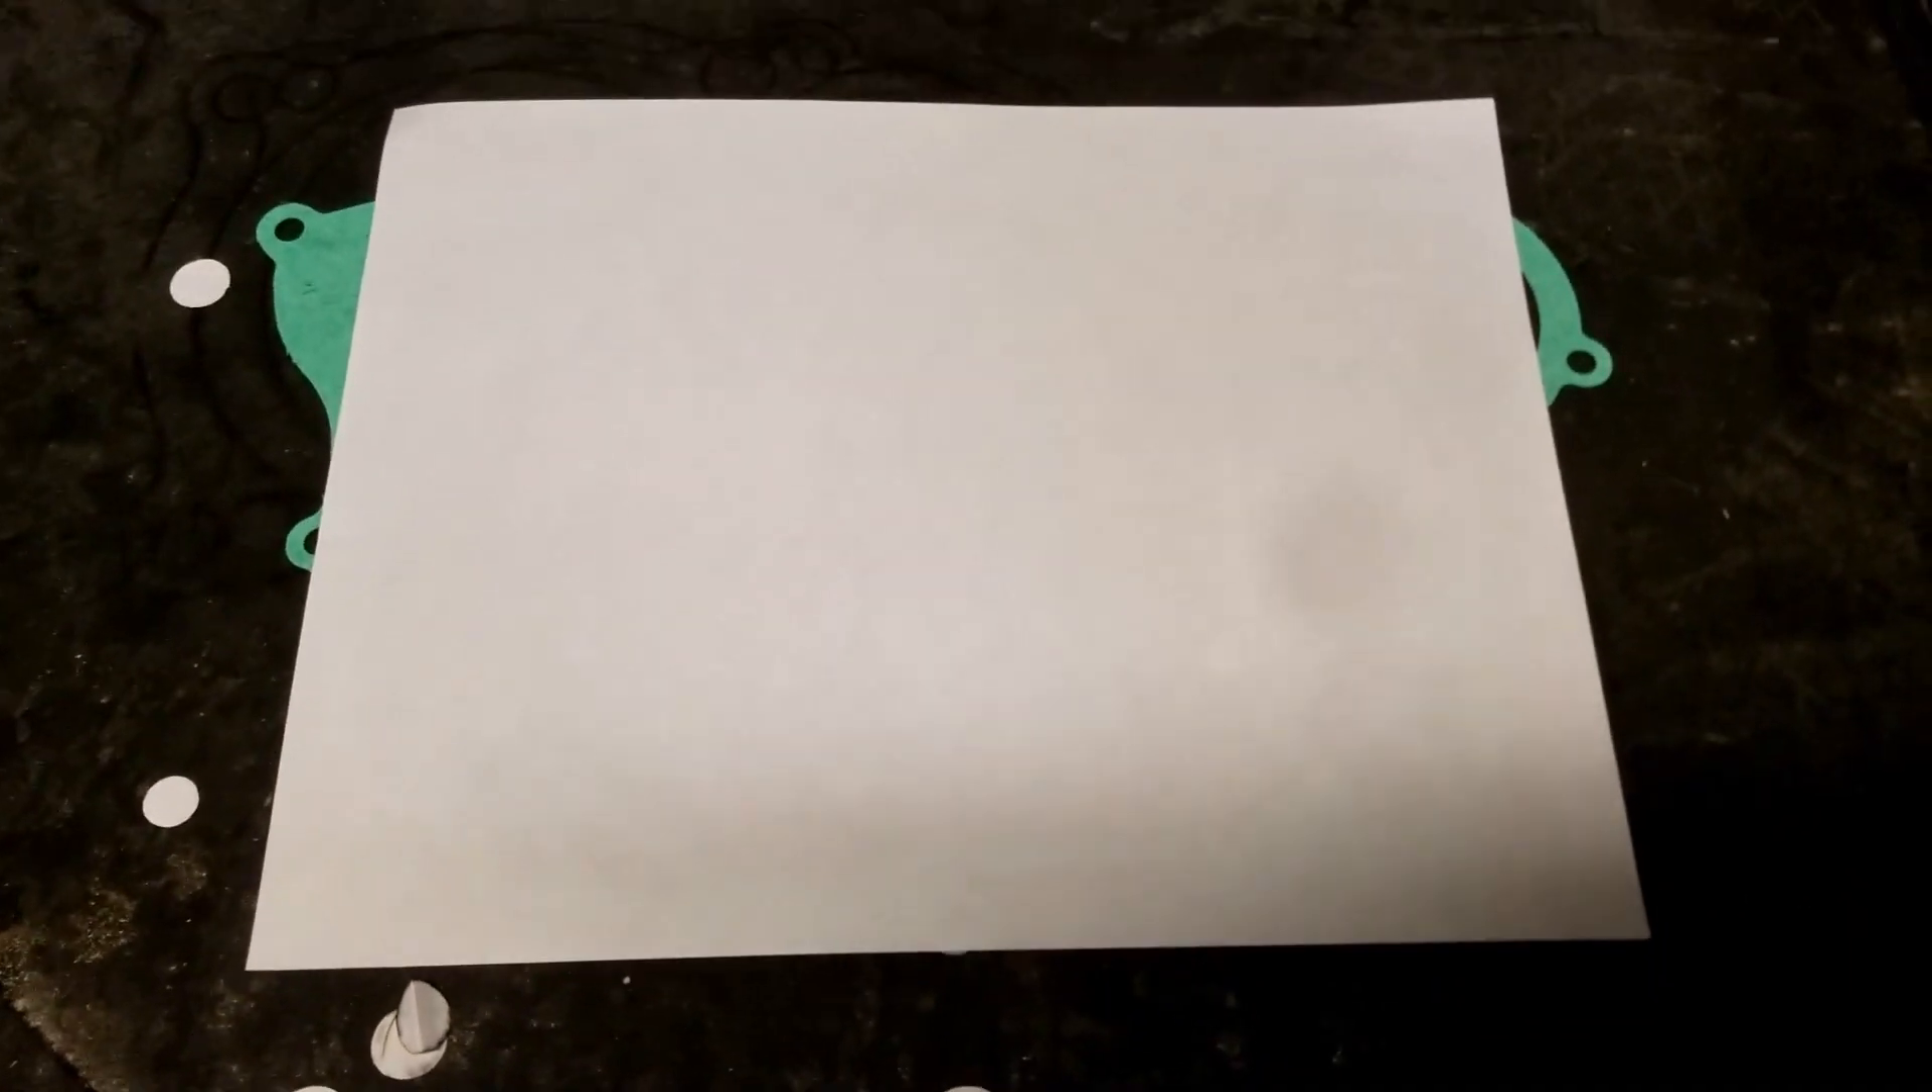So you can see here that the edges of the gasket stick out.